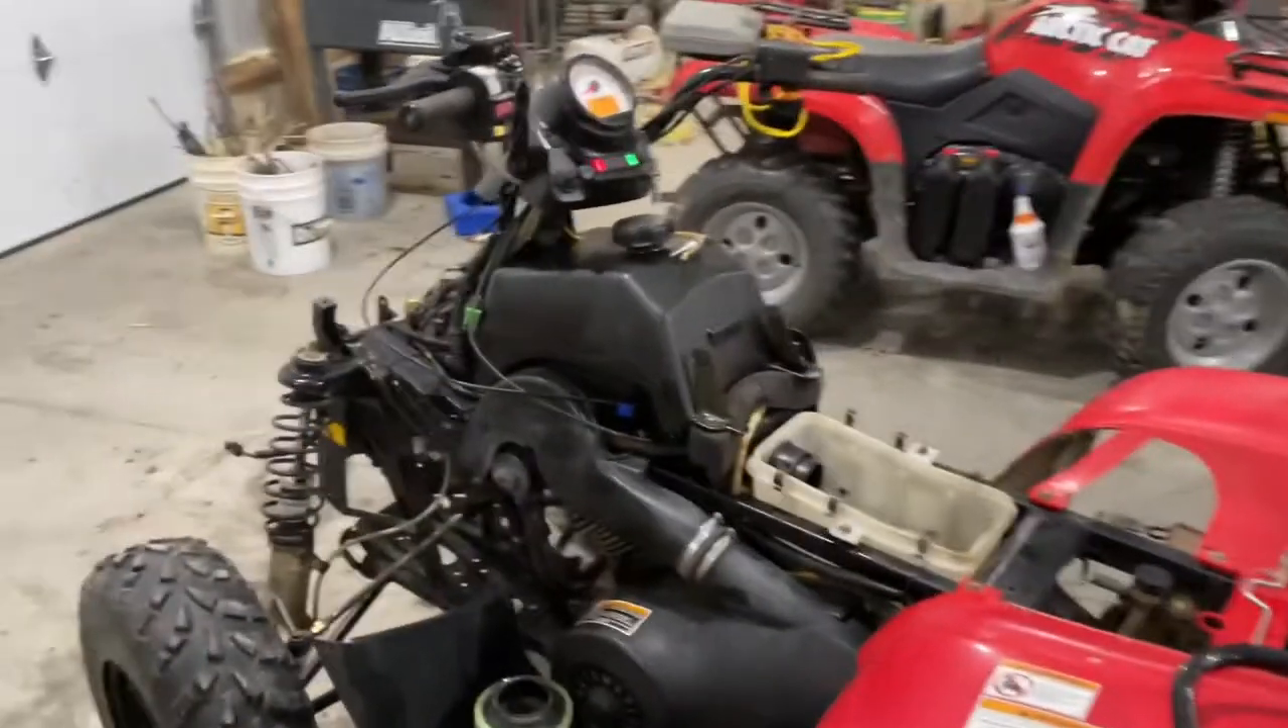I don't have the plastics or anything on.